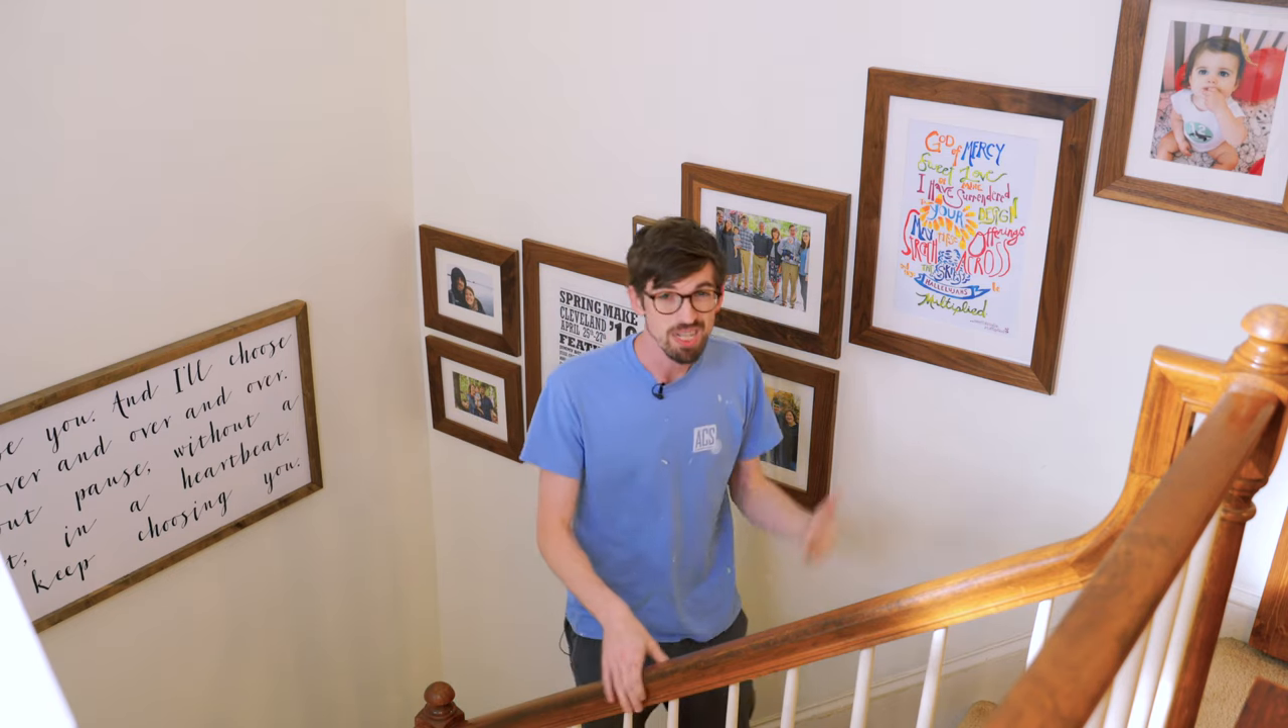So after lots of nails and lots of holes, we got all of these pictures up.